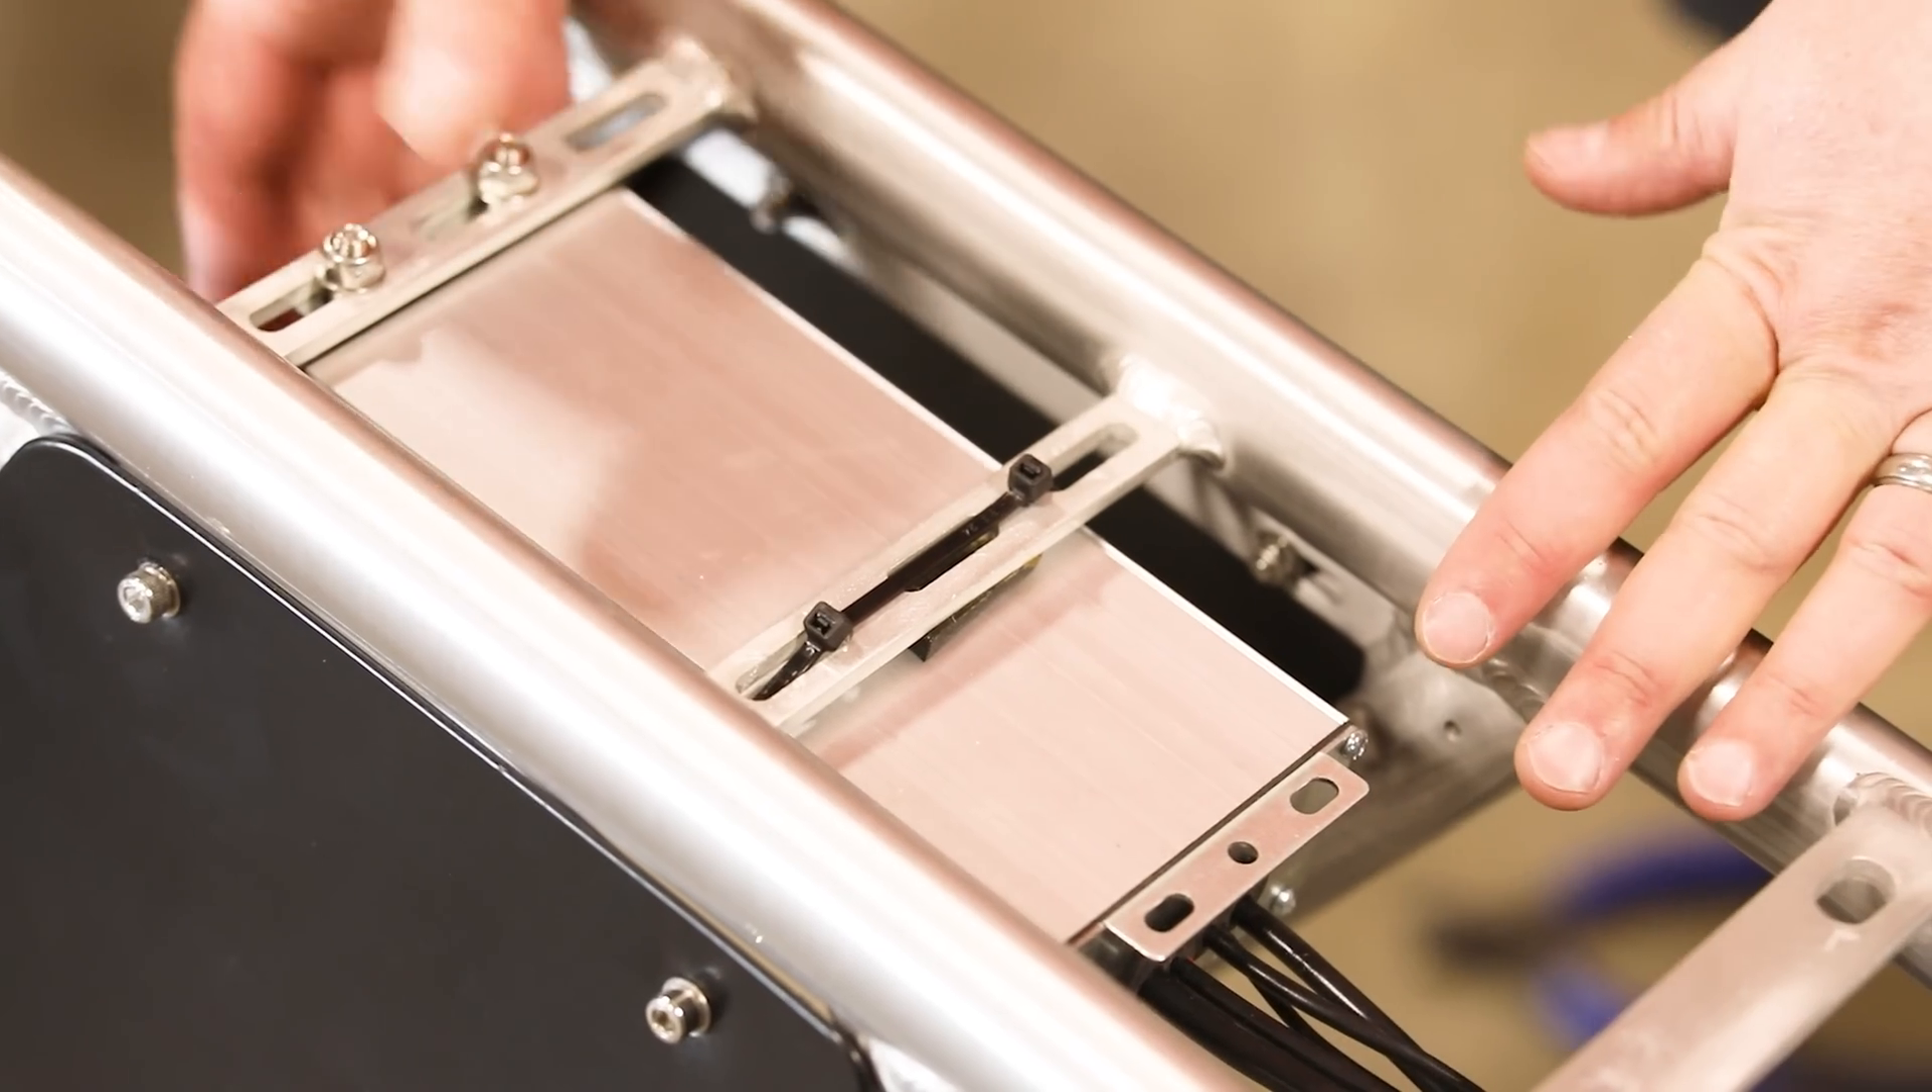I have the controller bolted on. We have those two bolts securely on right here.